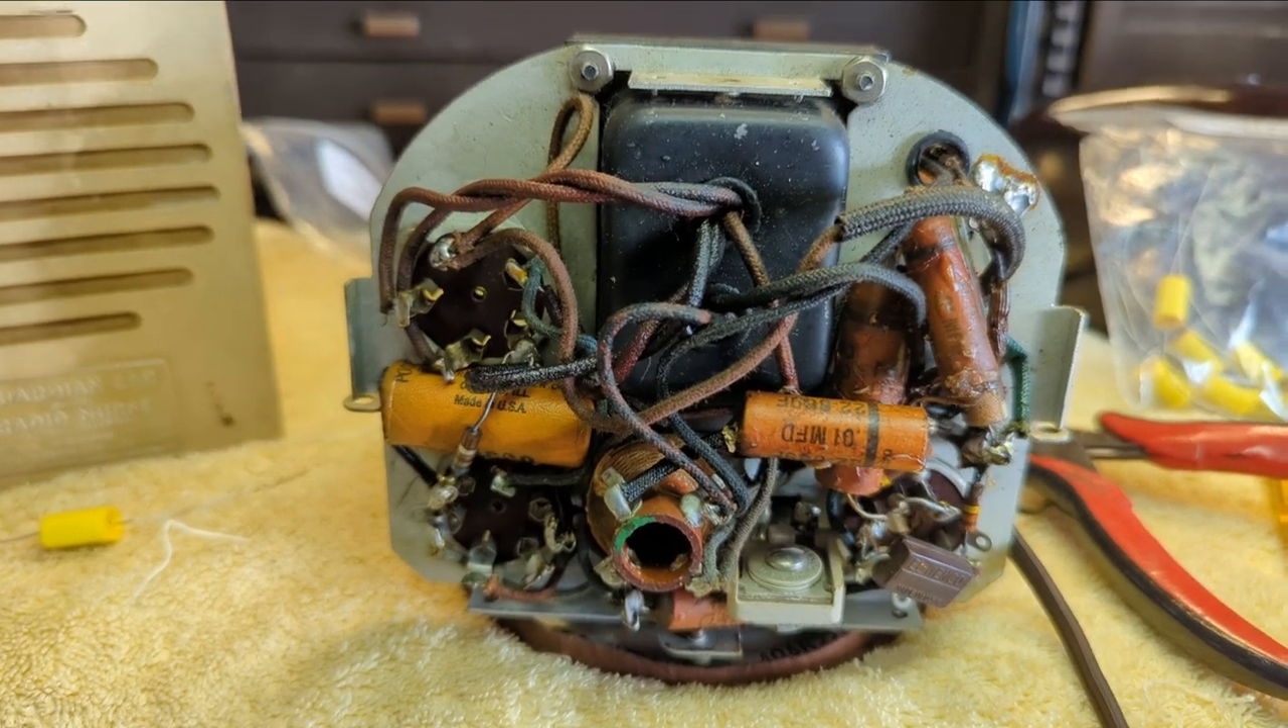Okay, so this is the bottom removed.